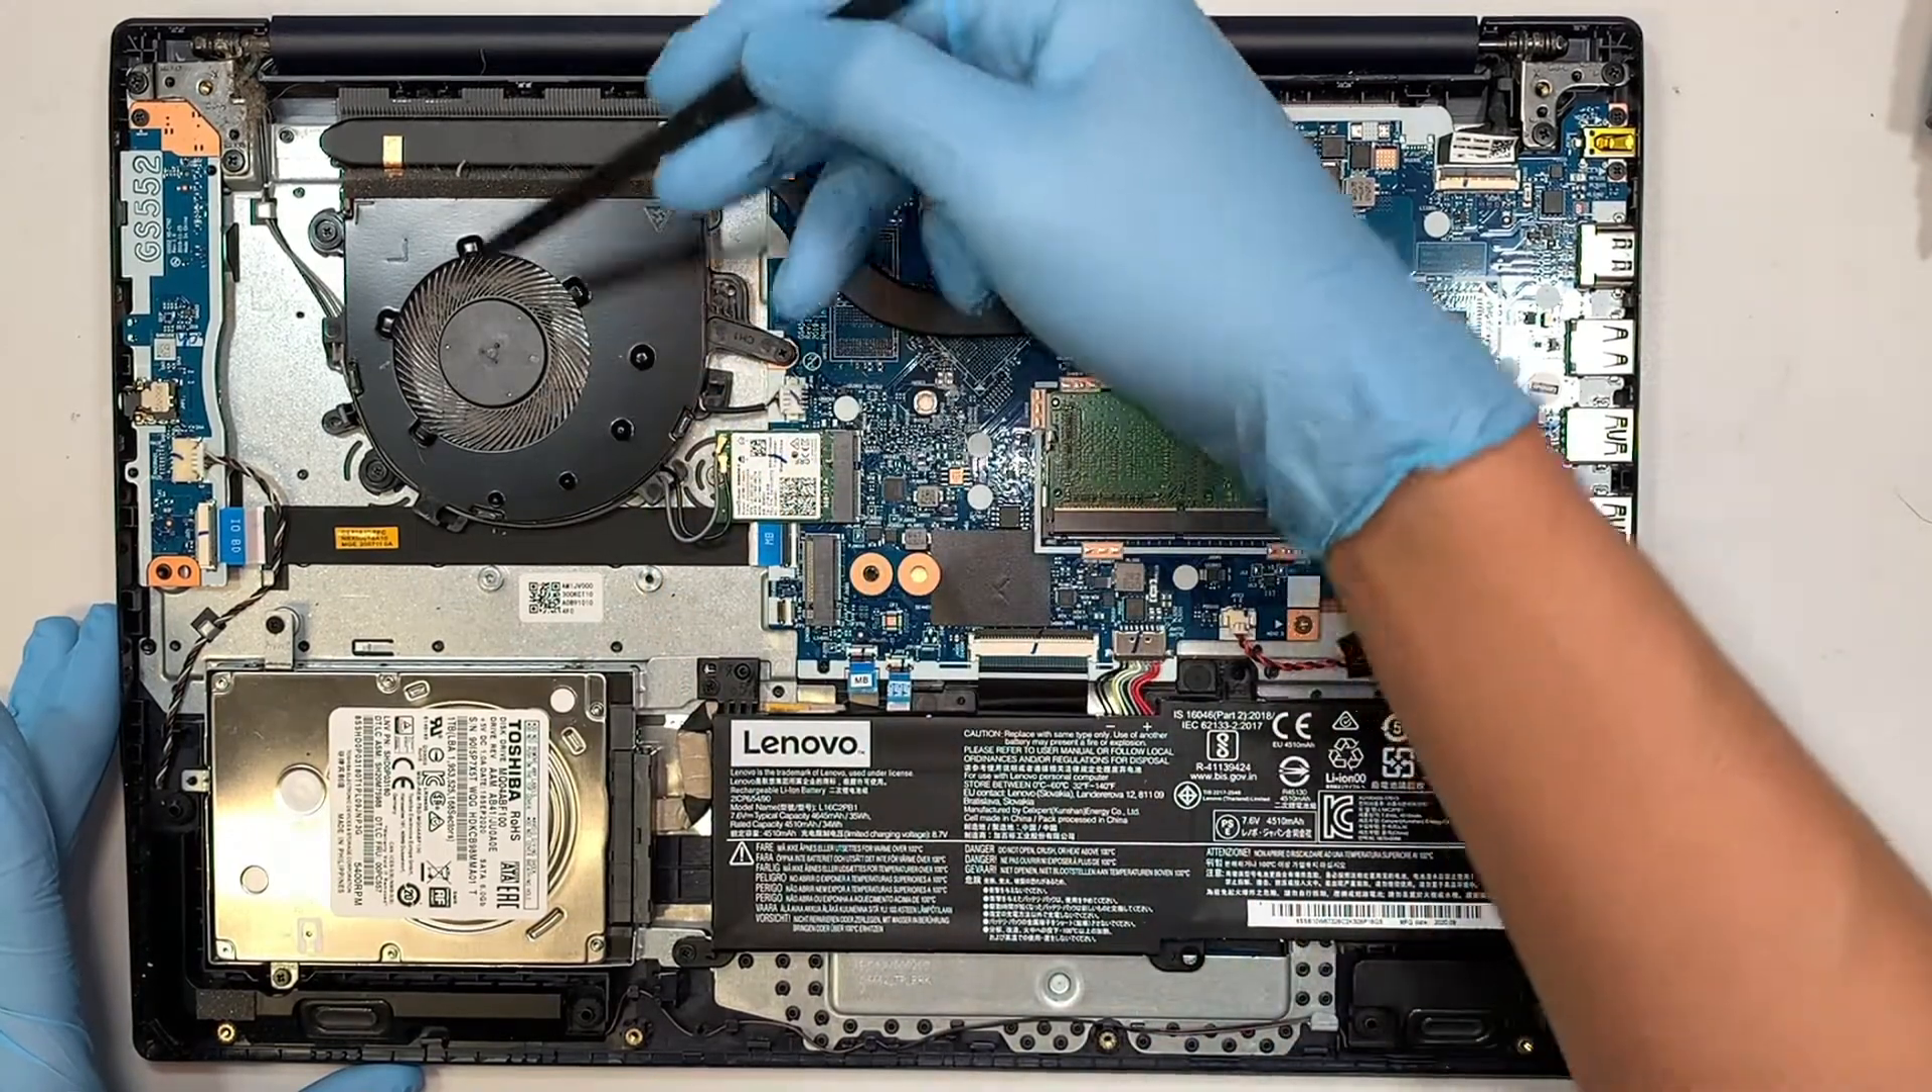Once you have removed the back cover, you can see your entire computer here is being exposed.